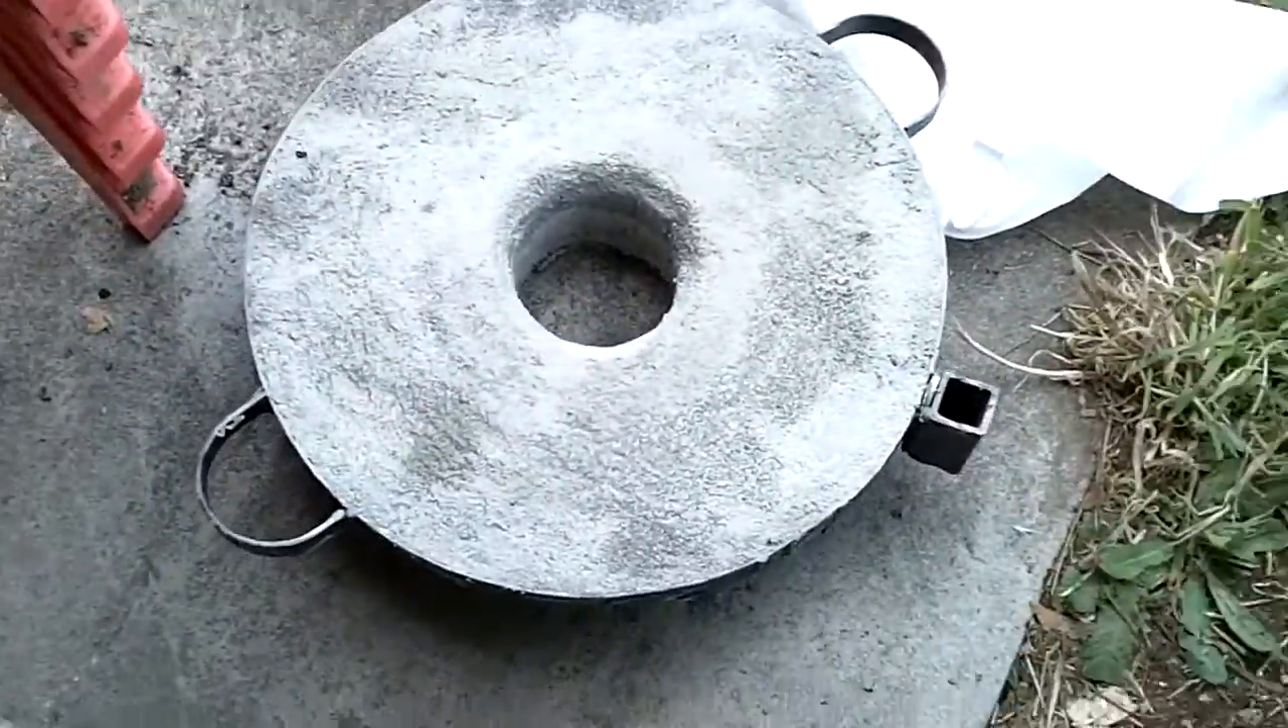So, and the lid's not even on there. The lid is actually in the curing process.